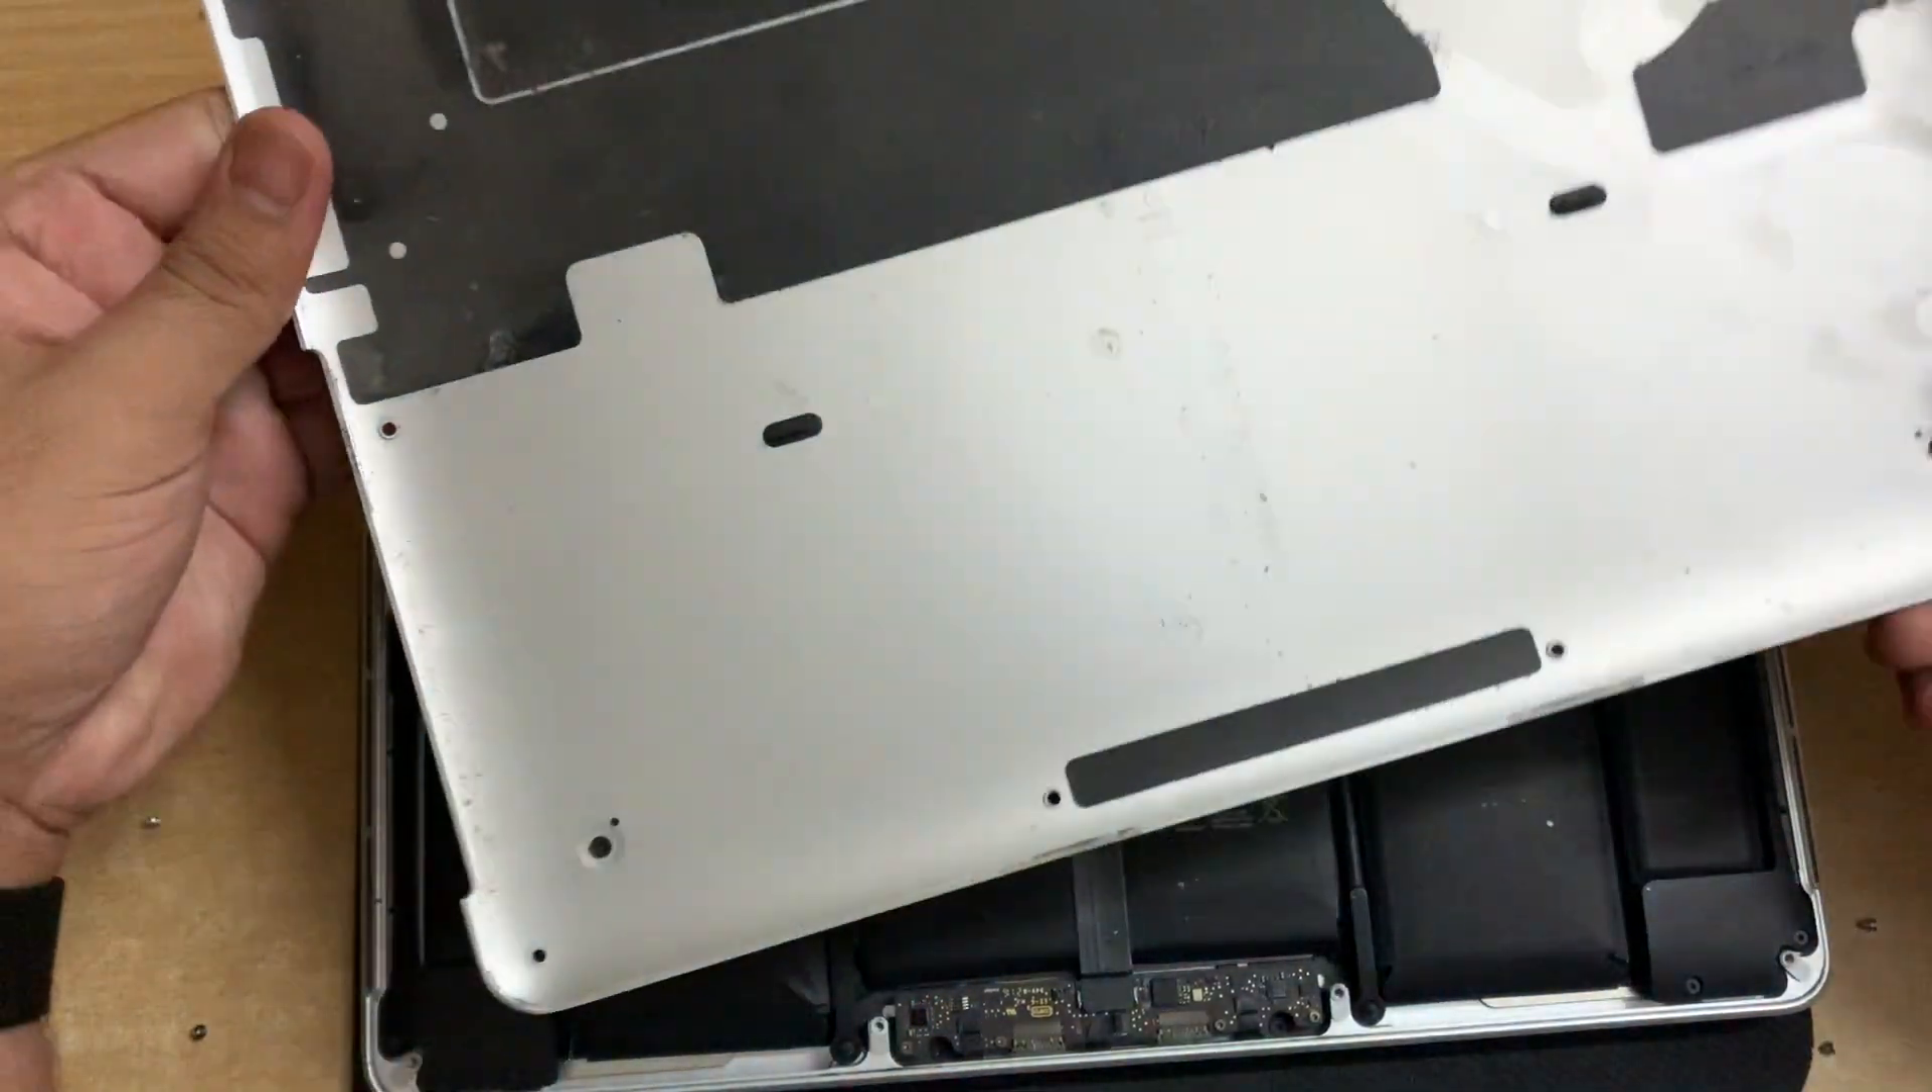Okay so now we have removed the back panel and you can see there's dirt or dust all over it.